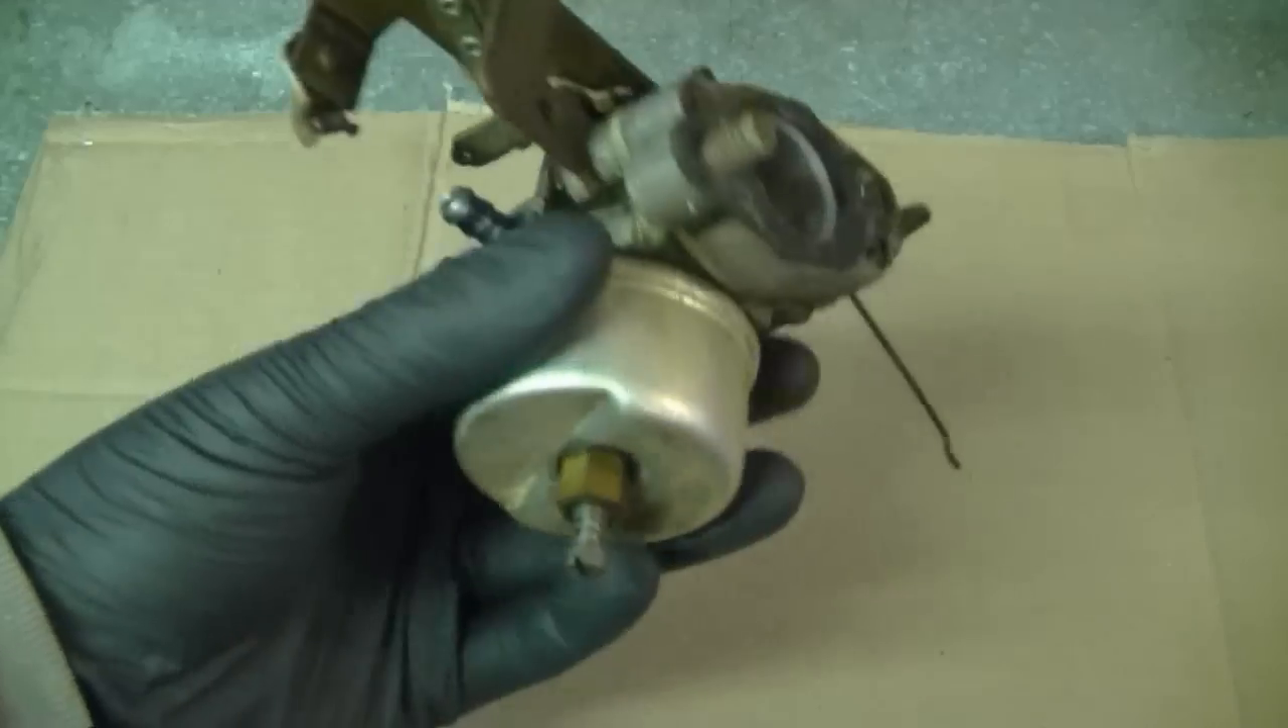So I'm just going to tilt it up and then pull it out. Now I've got the carburetor completely off the snow blower and I'm ready to work on it.